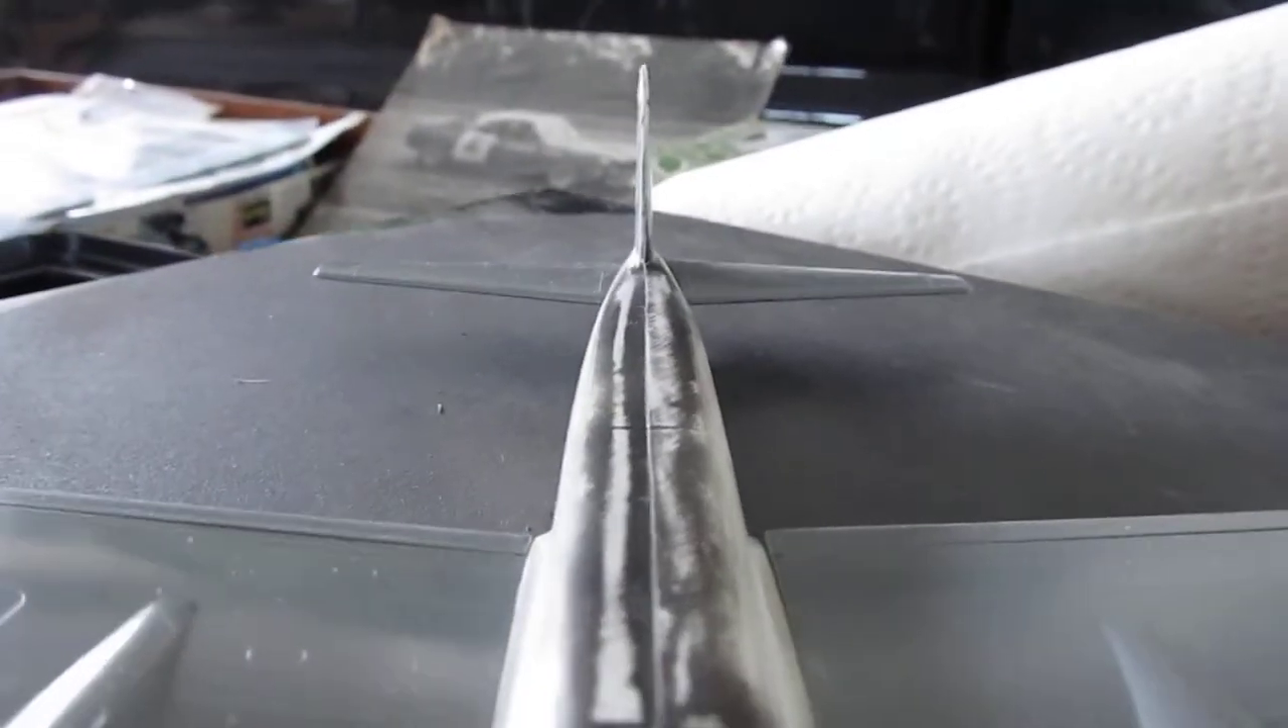The rear fin is close to being in right alignment.